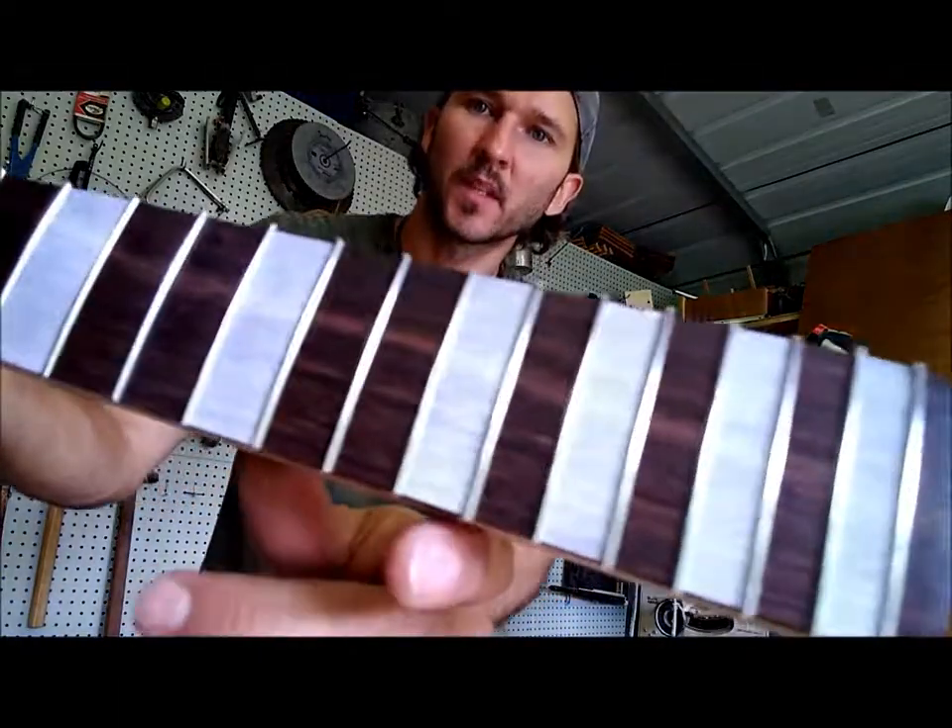All right, guys, that's got the frets in. As you can see, it turned out pretty good.